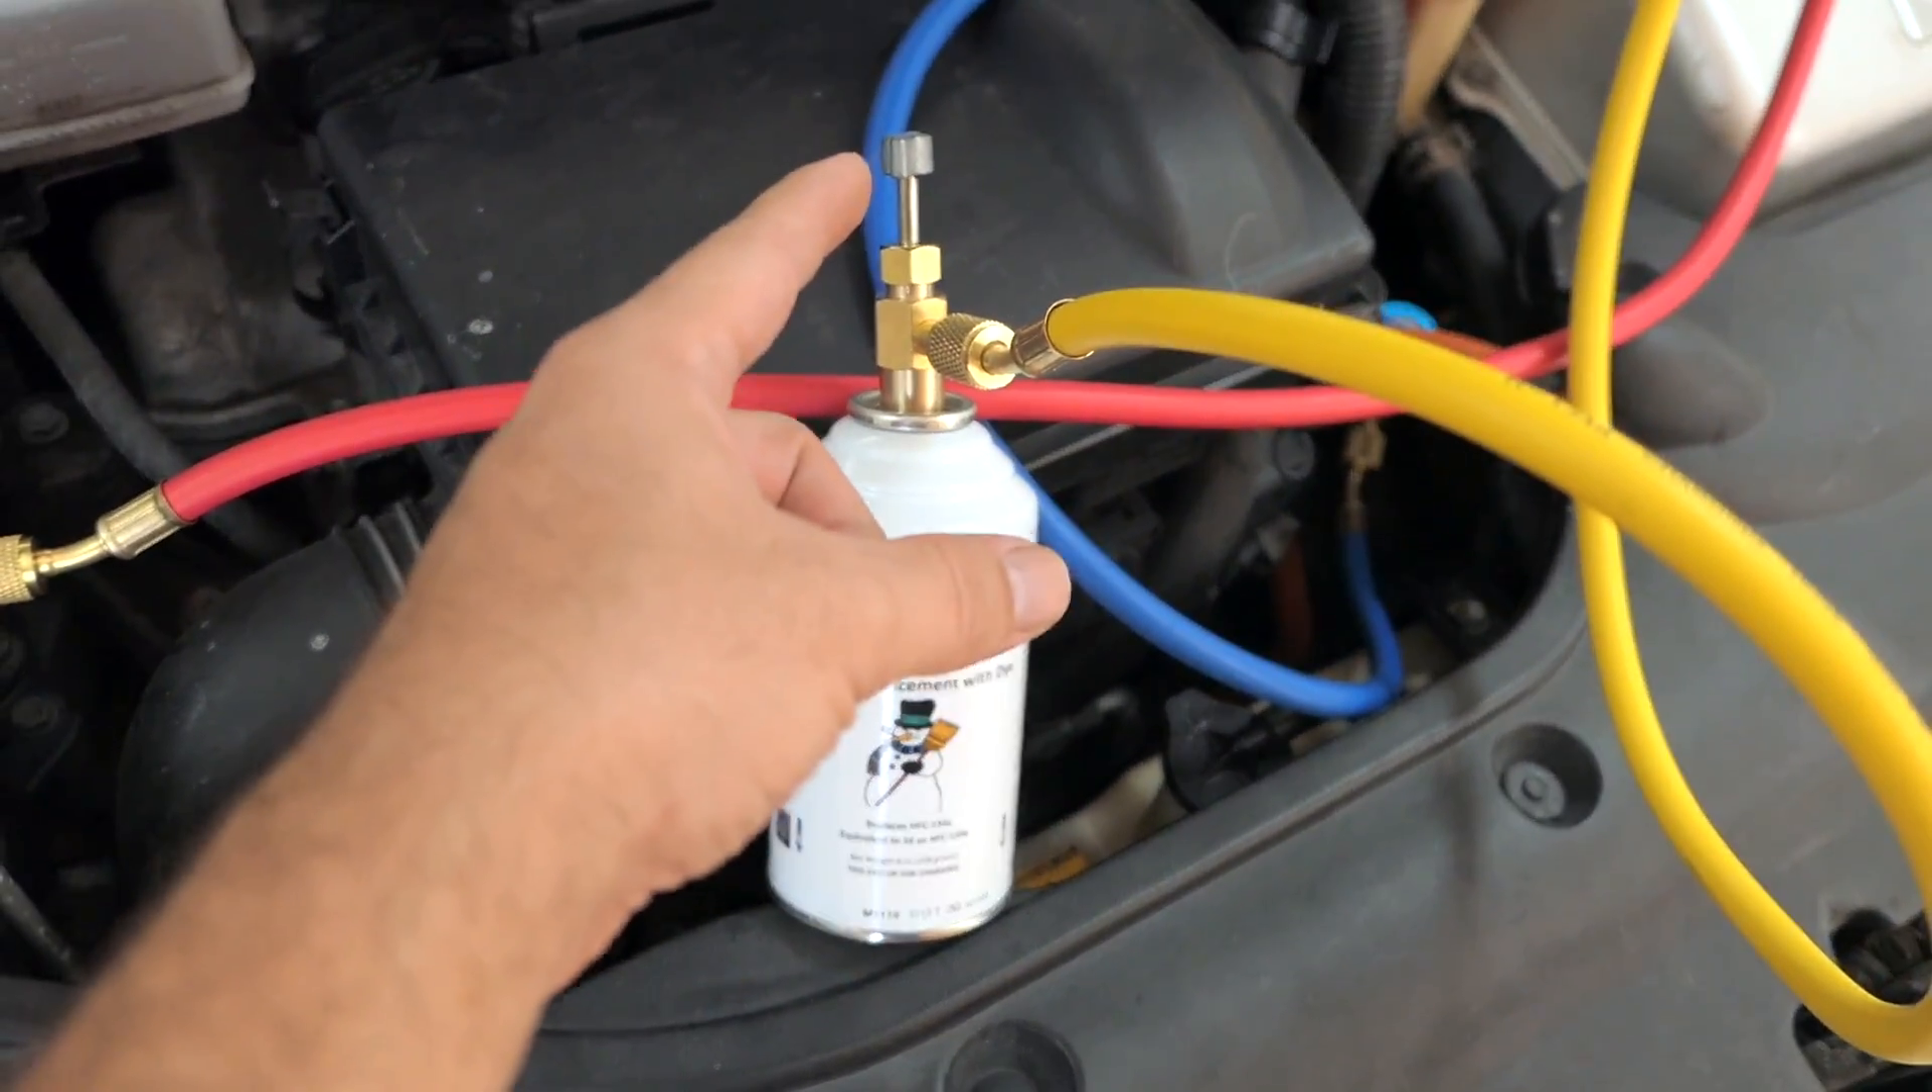All right so i got the hose connected to the fitting and then i got it screwed onto the bottle.